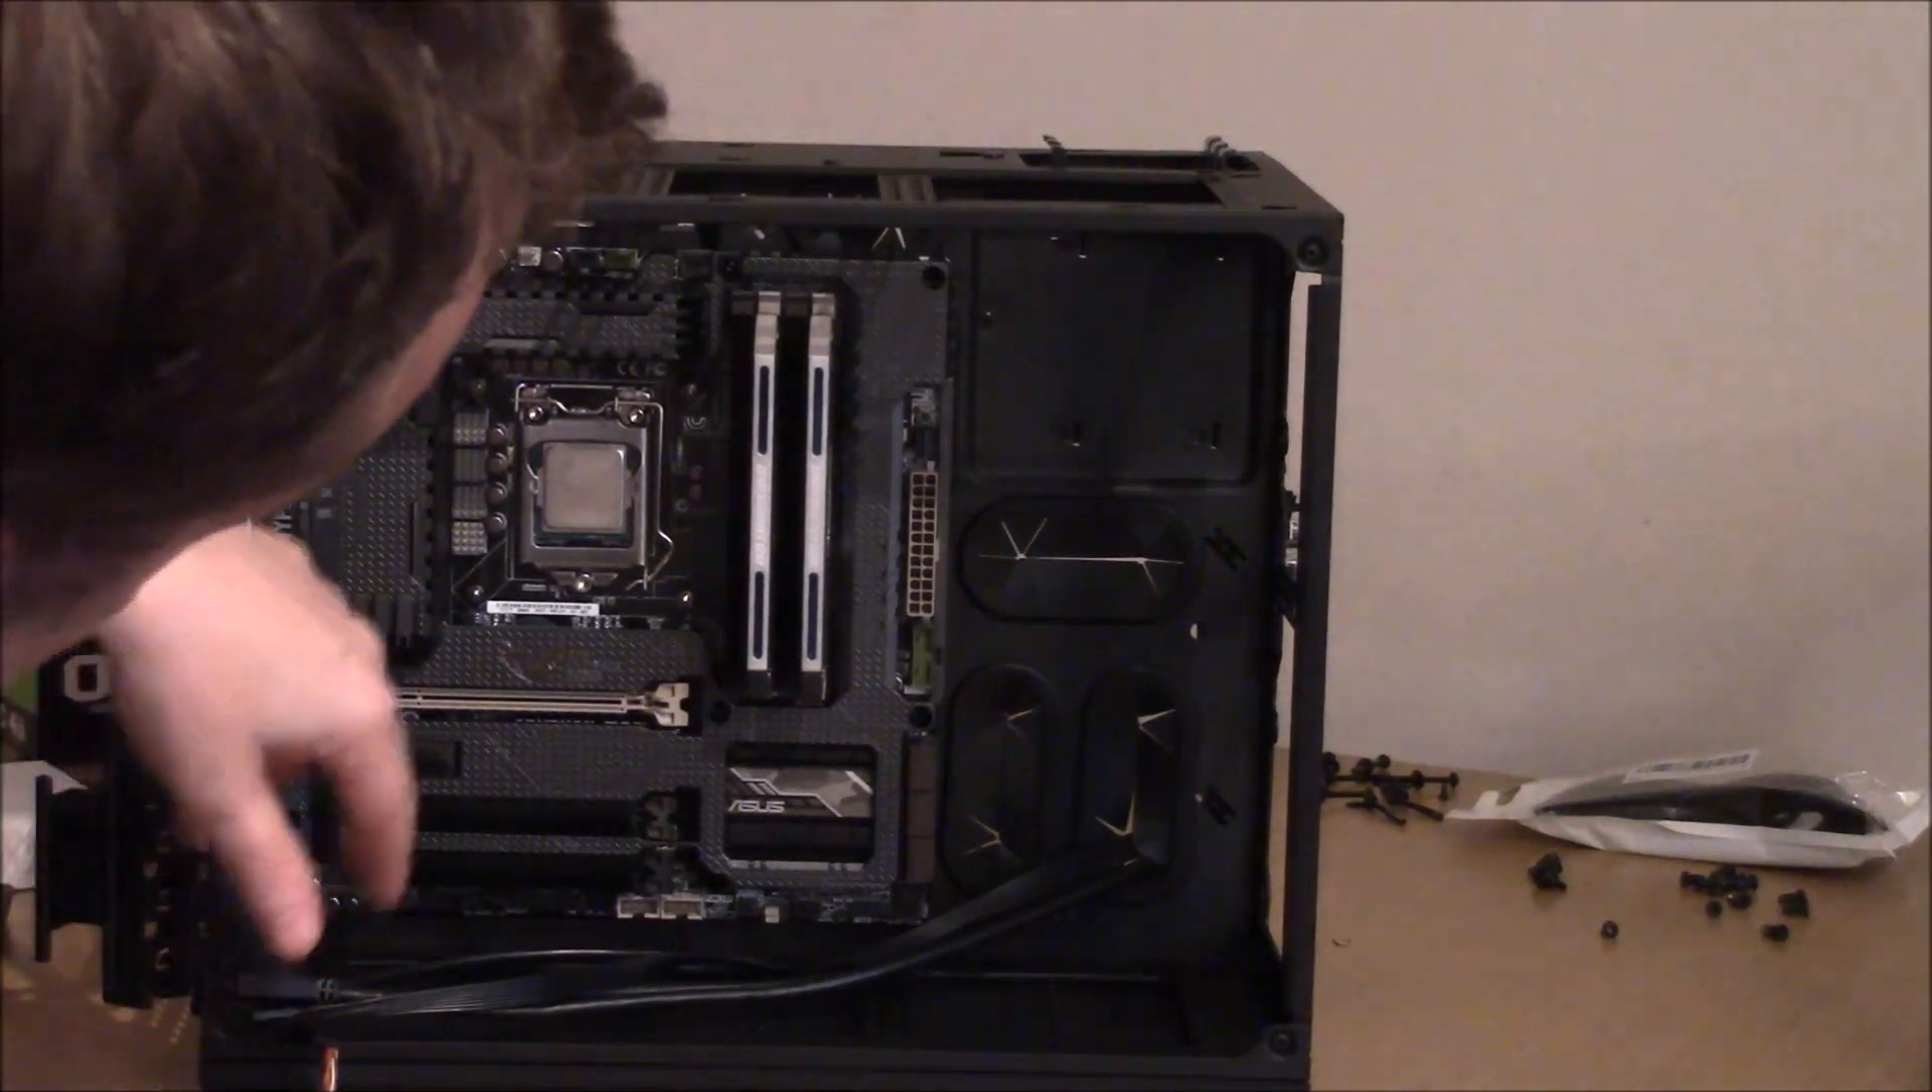First we'll see the processor is already in there as well.